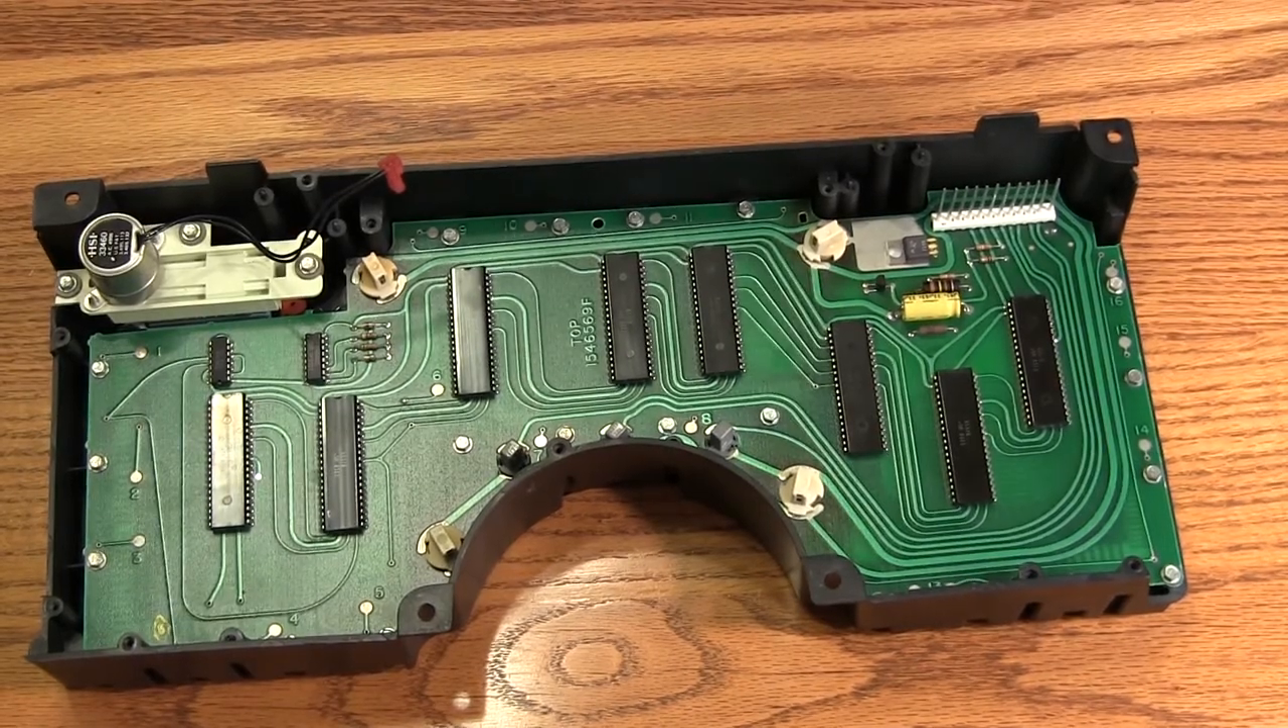The bottom board is in place.